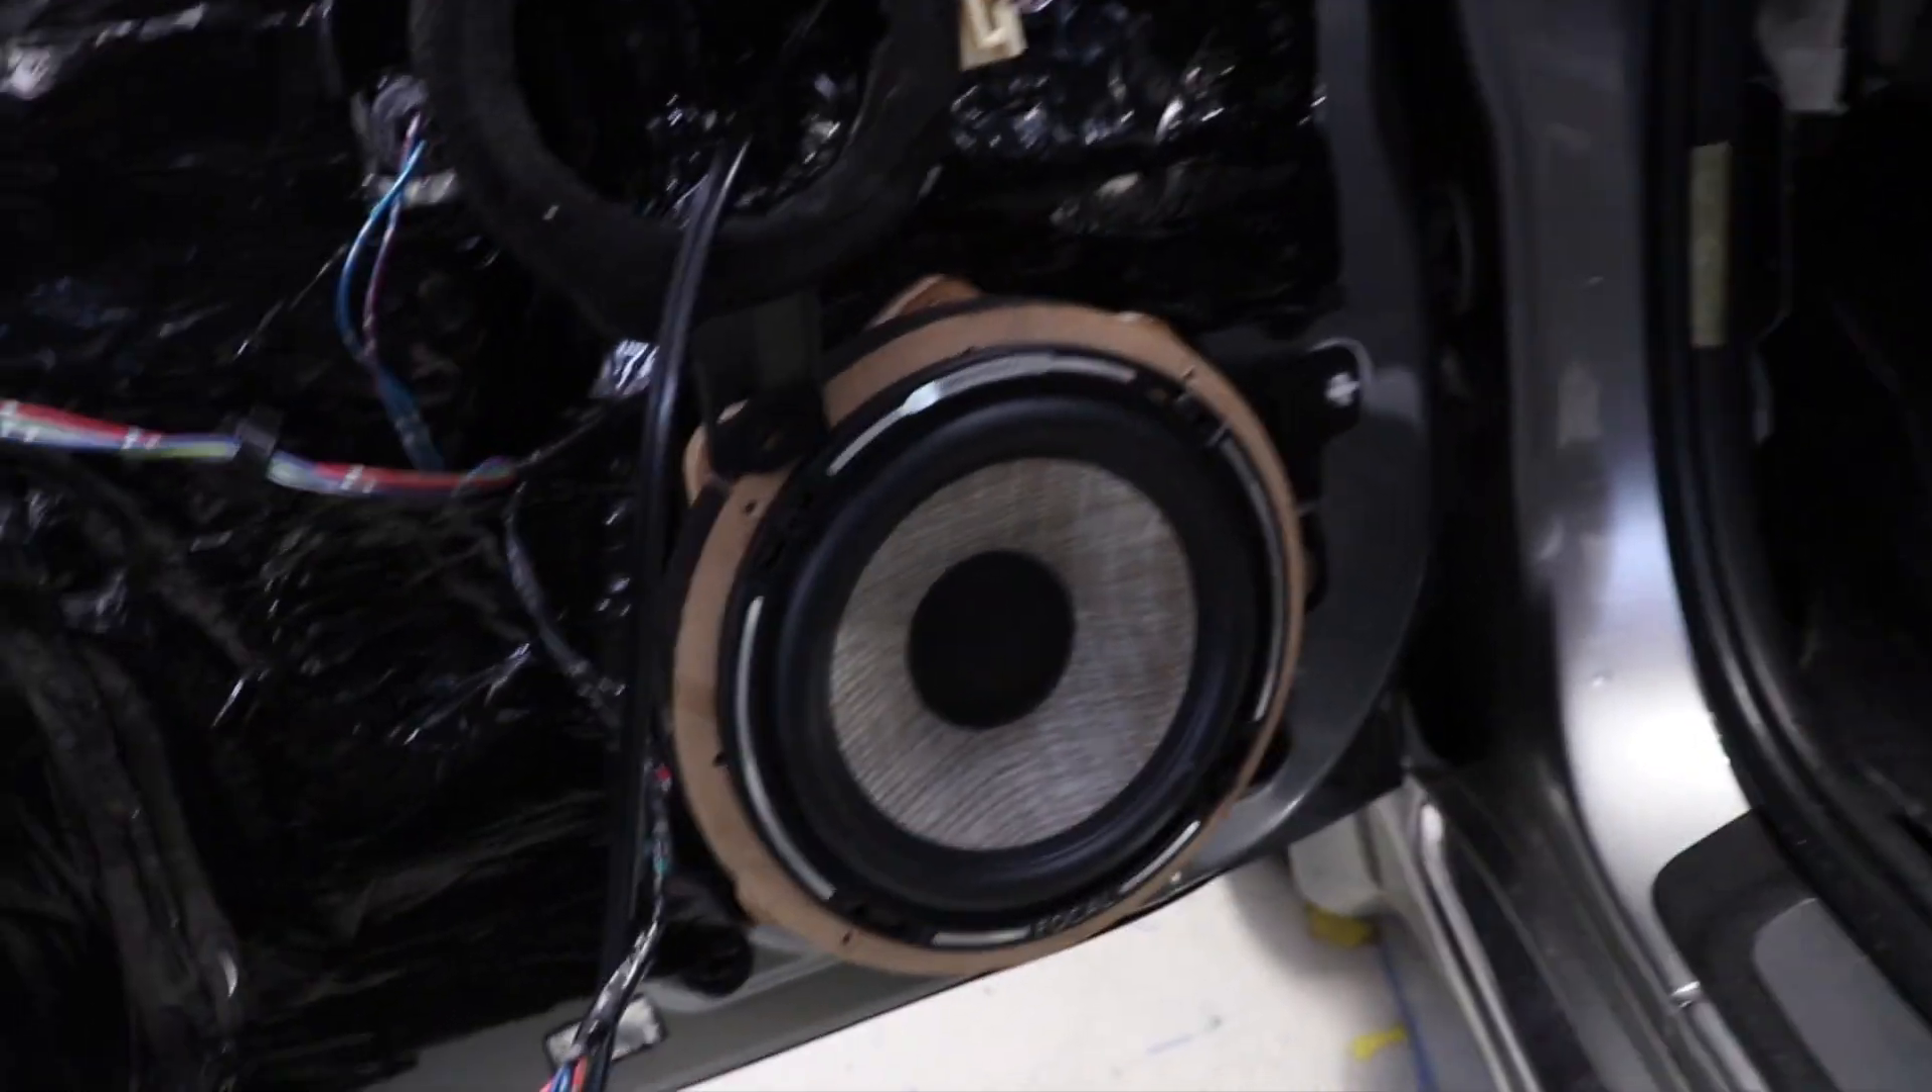Yeah okay so I got the woofer mounted in the door on both the bits of wood.